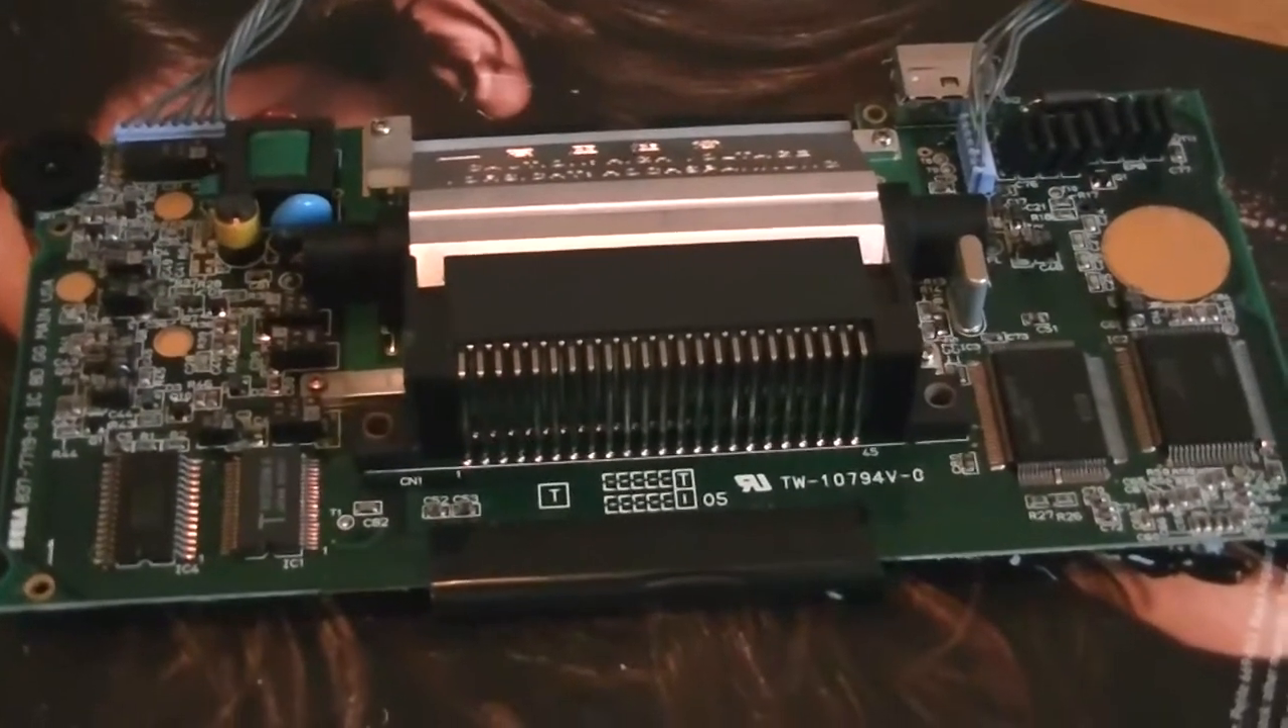Right, so I've got the main board out.